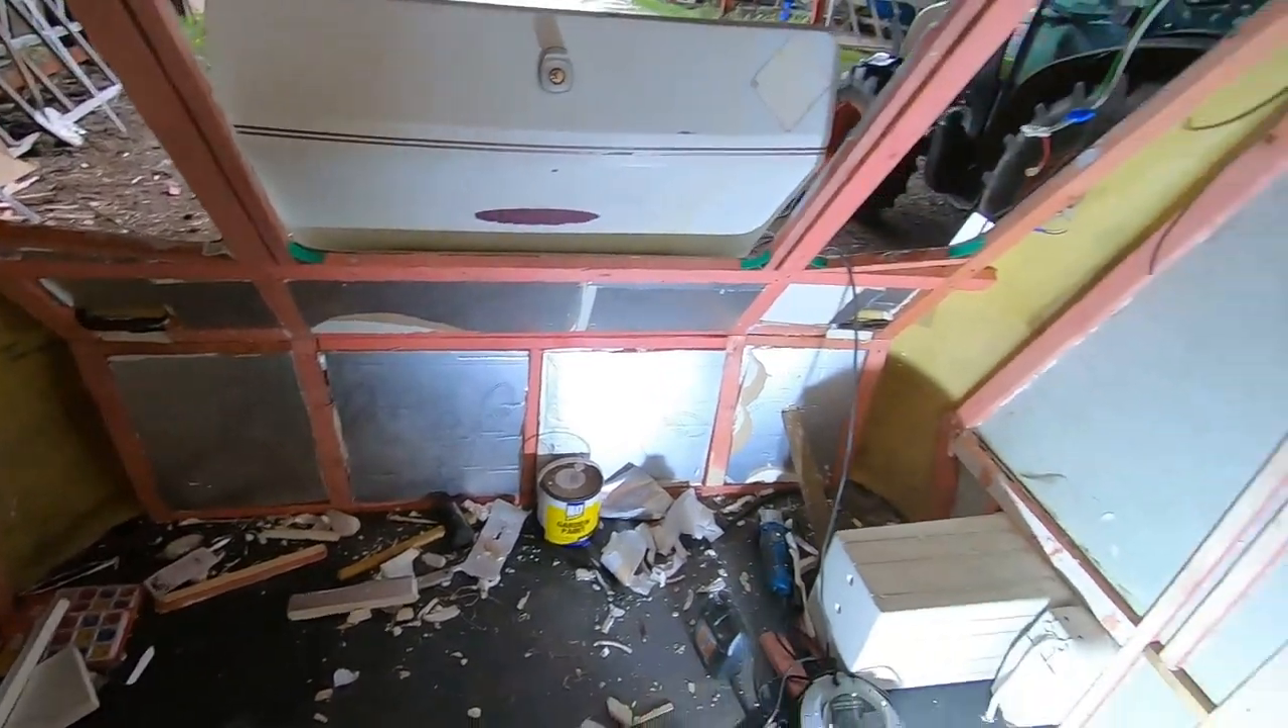Stacy's managed to get all the uh insulation board in the front there.